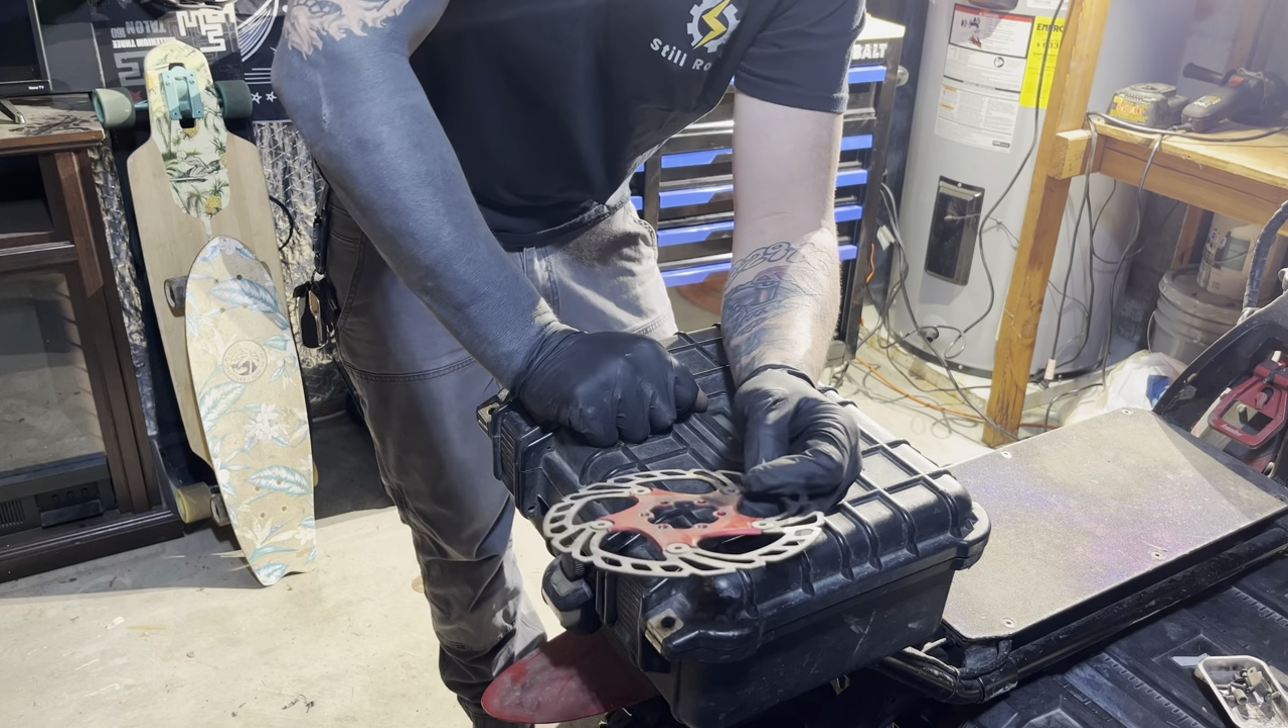I forgot to put the disc rotor back on.